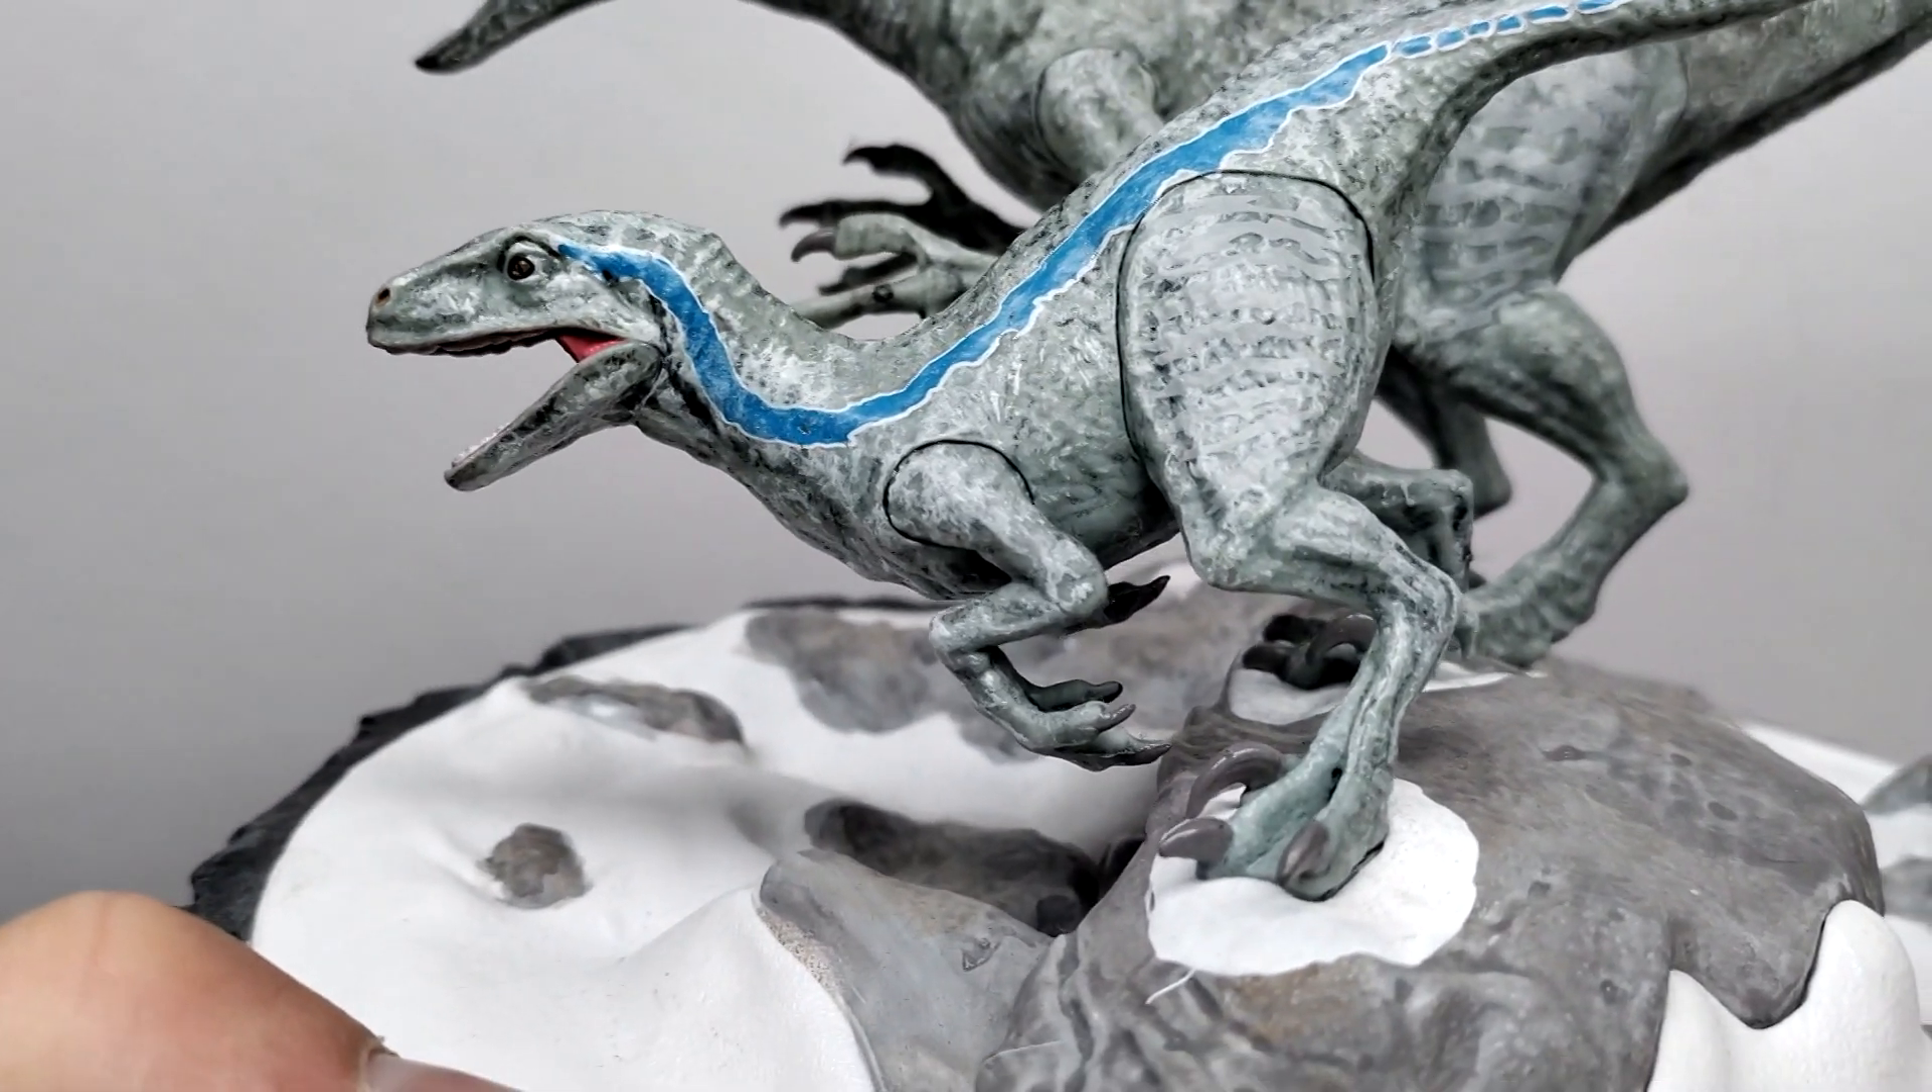One of the things that stands out the most to me is again where all the limbs are connected where you can very very clearly see the gaps in the area where the arm was connected same deal for the leg.